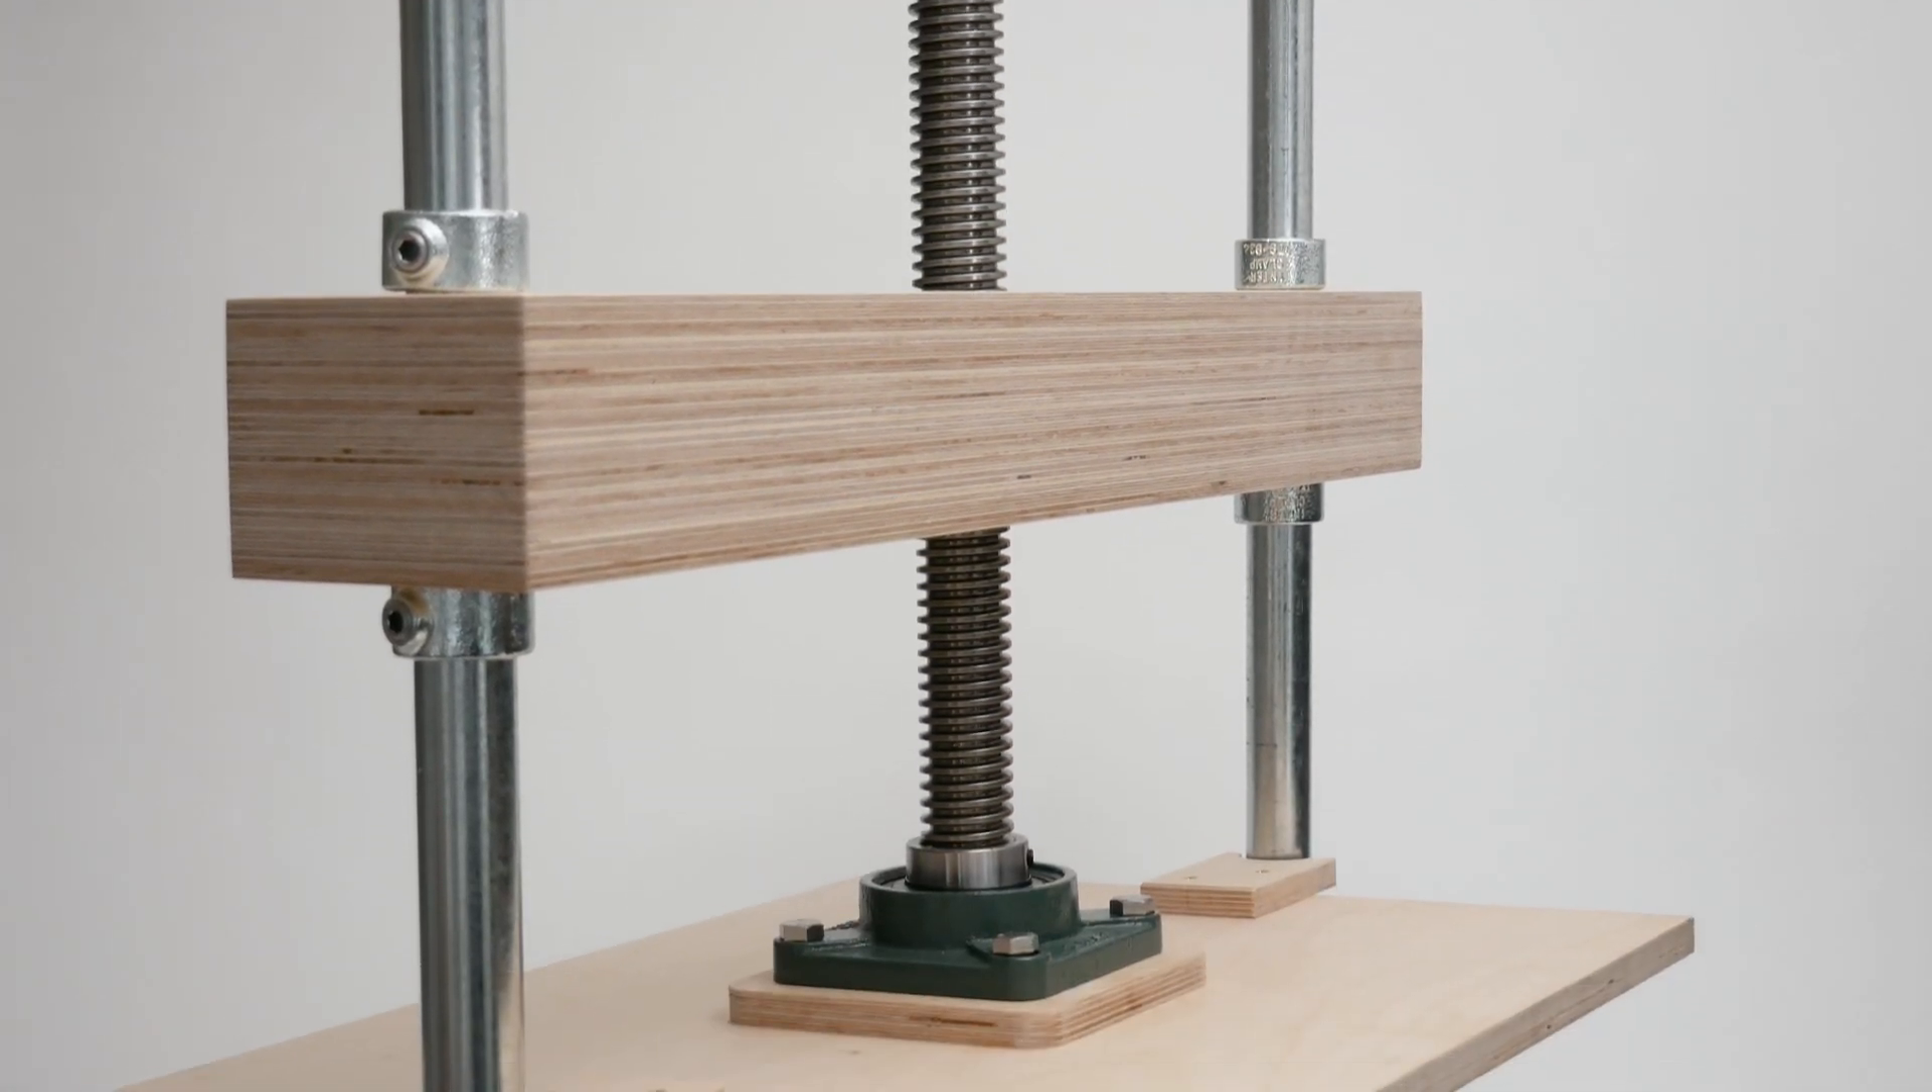Lastly just attaching the lead screw into the bearing and it's all ready.